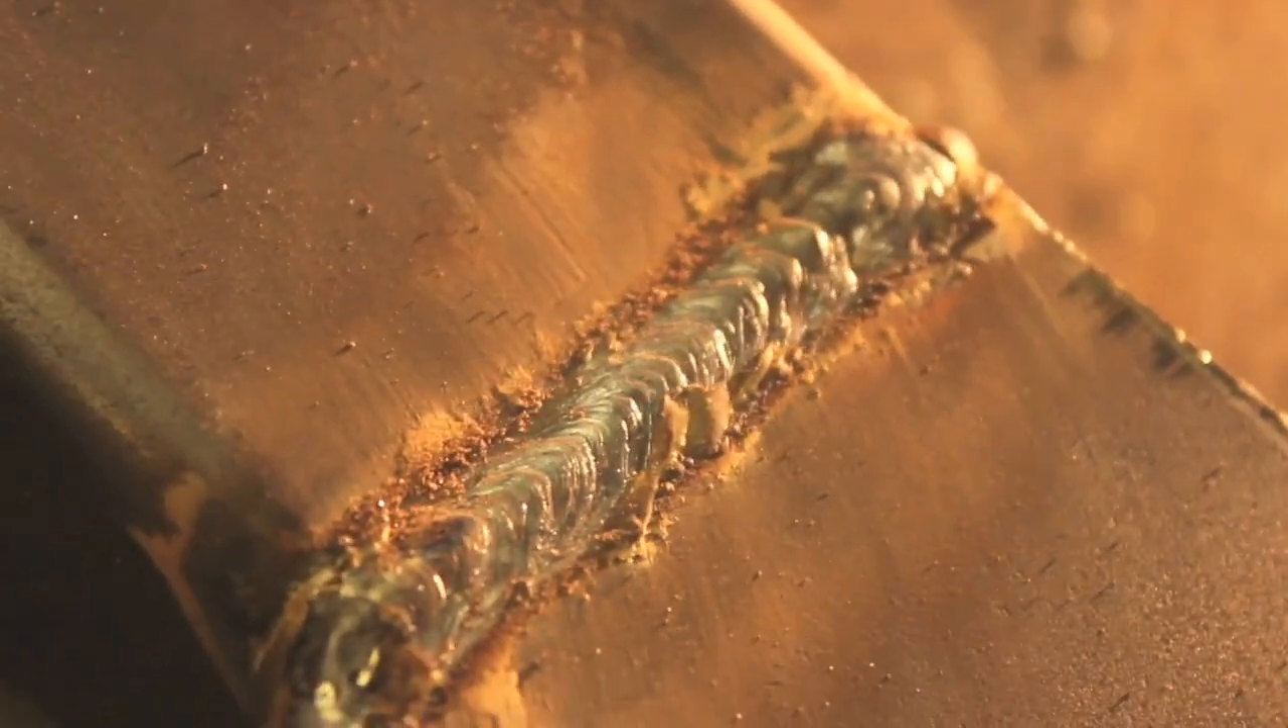This is a finished weld and I gotta say I think it turned out really well.